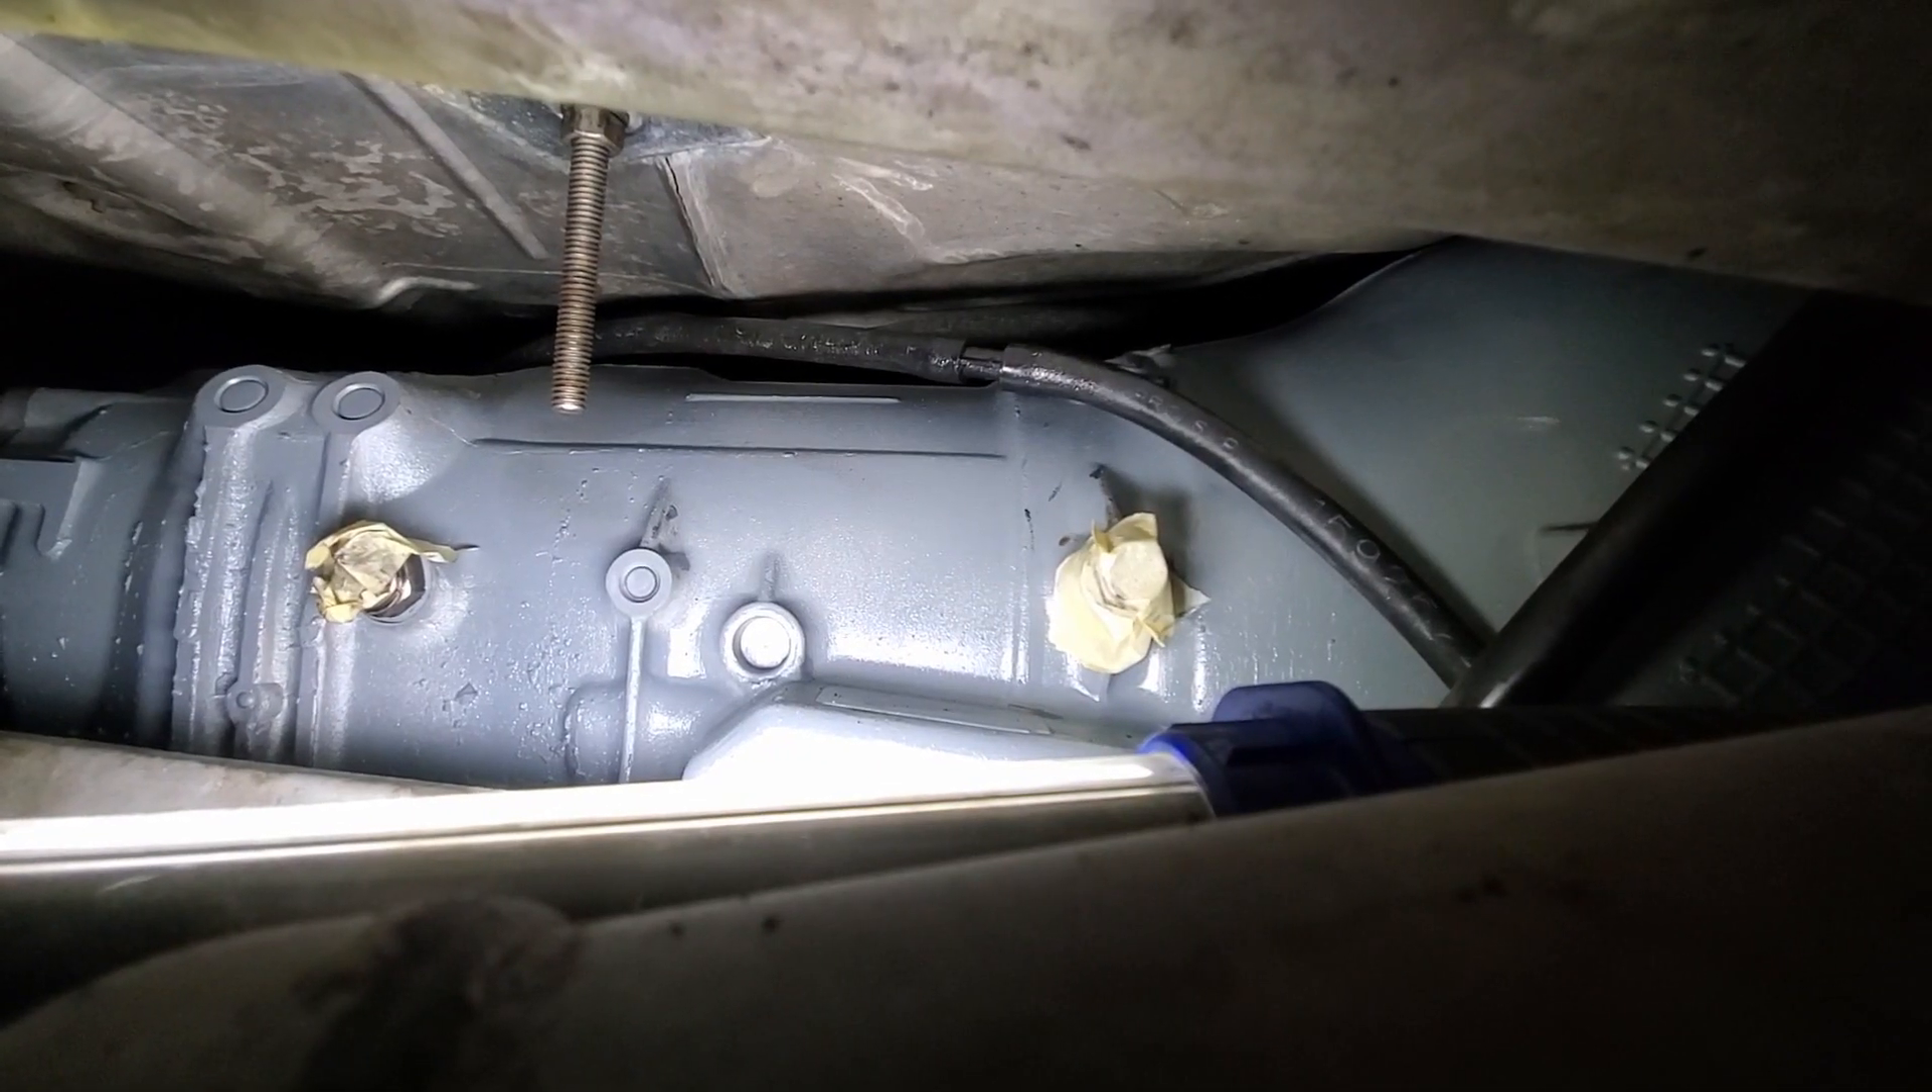Okay, we got the transmission fluid line ports covered just to protect to keep debris out of them.